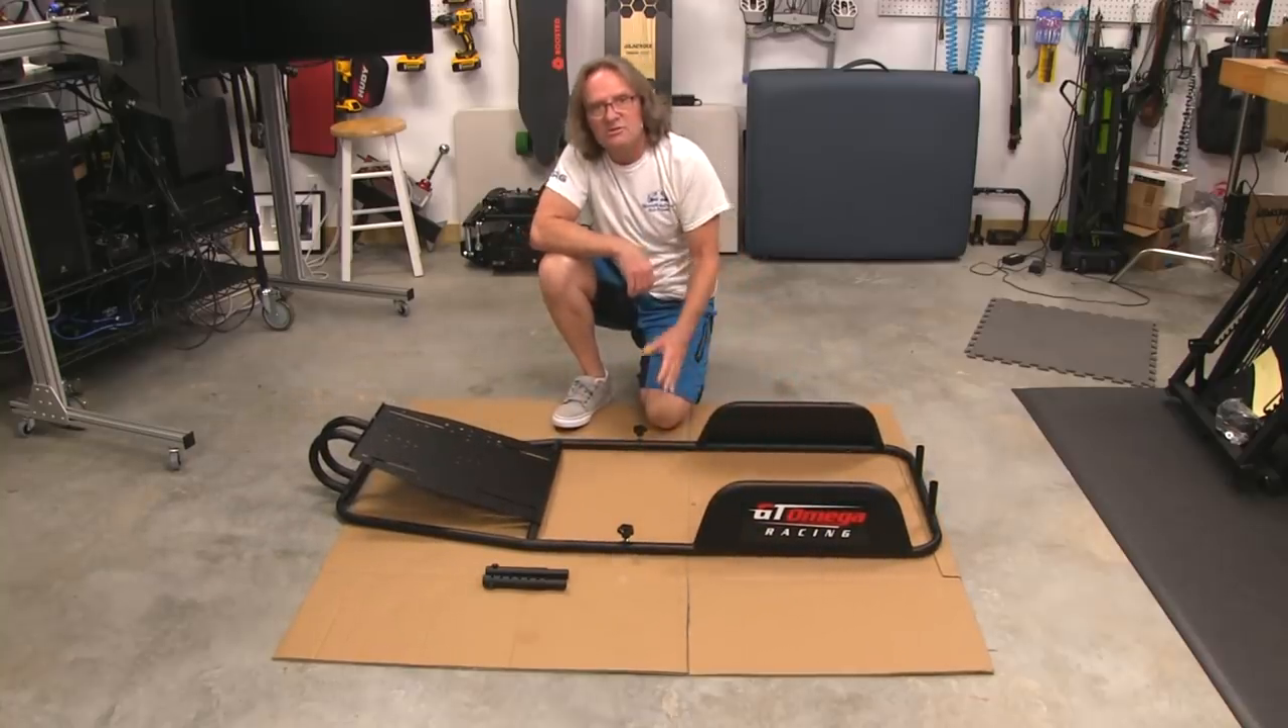And there we have it. We've got the bottom section assembled.